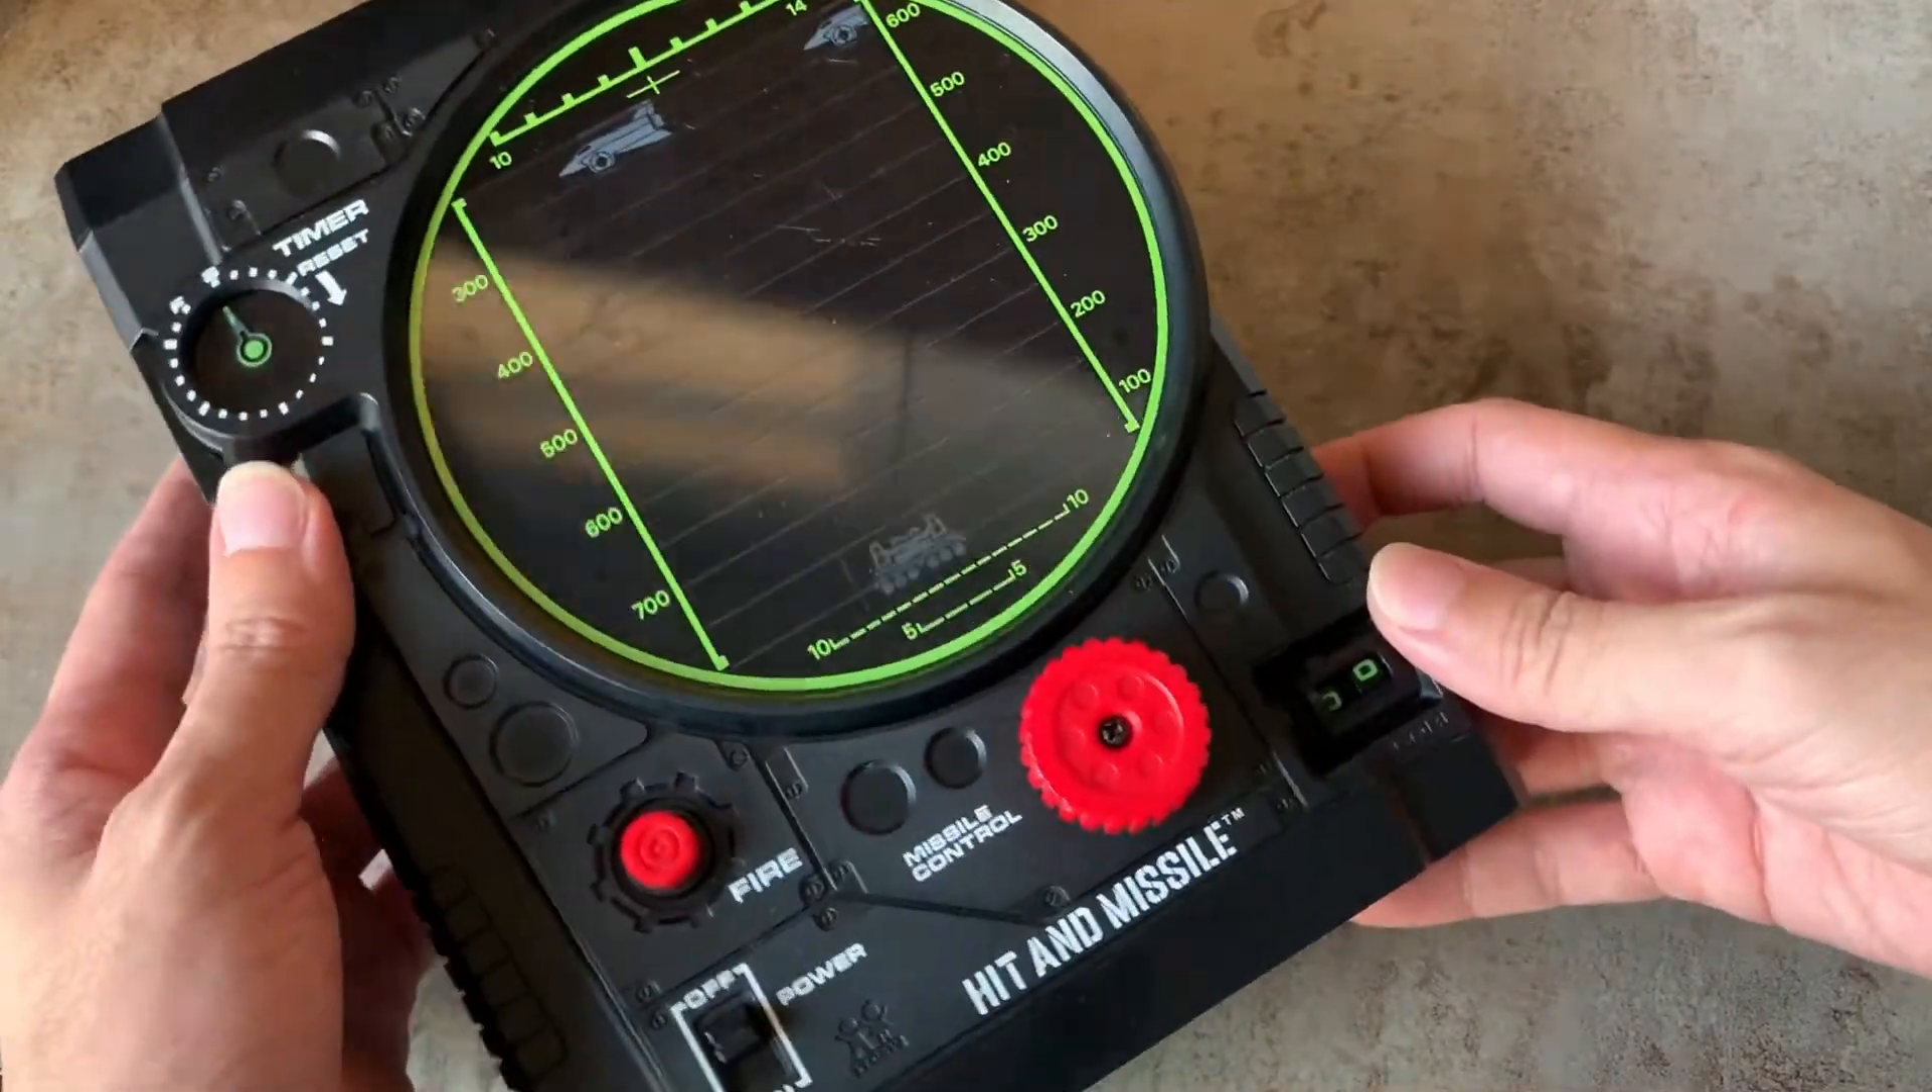Now the handheld game has been put back together.